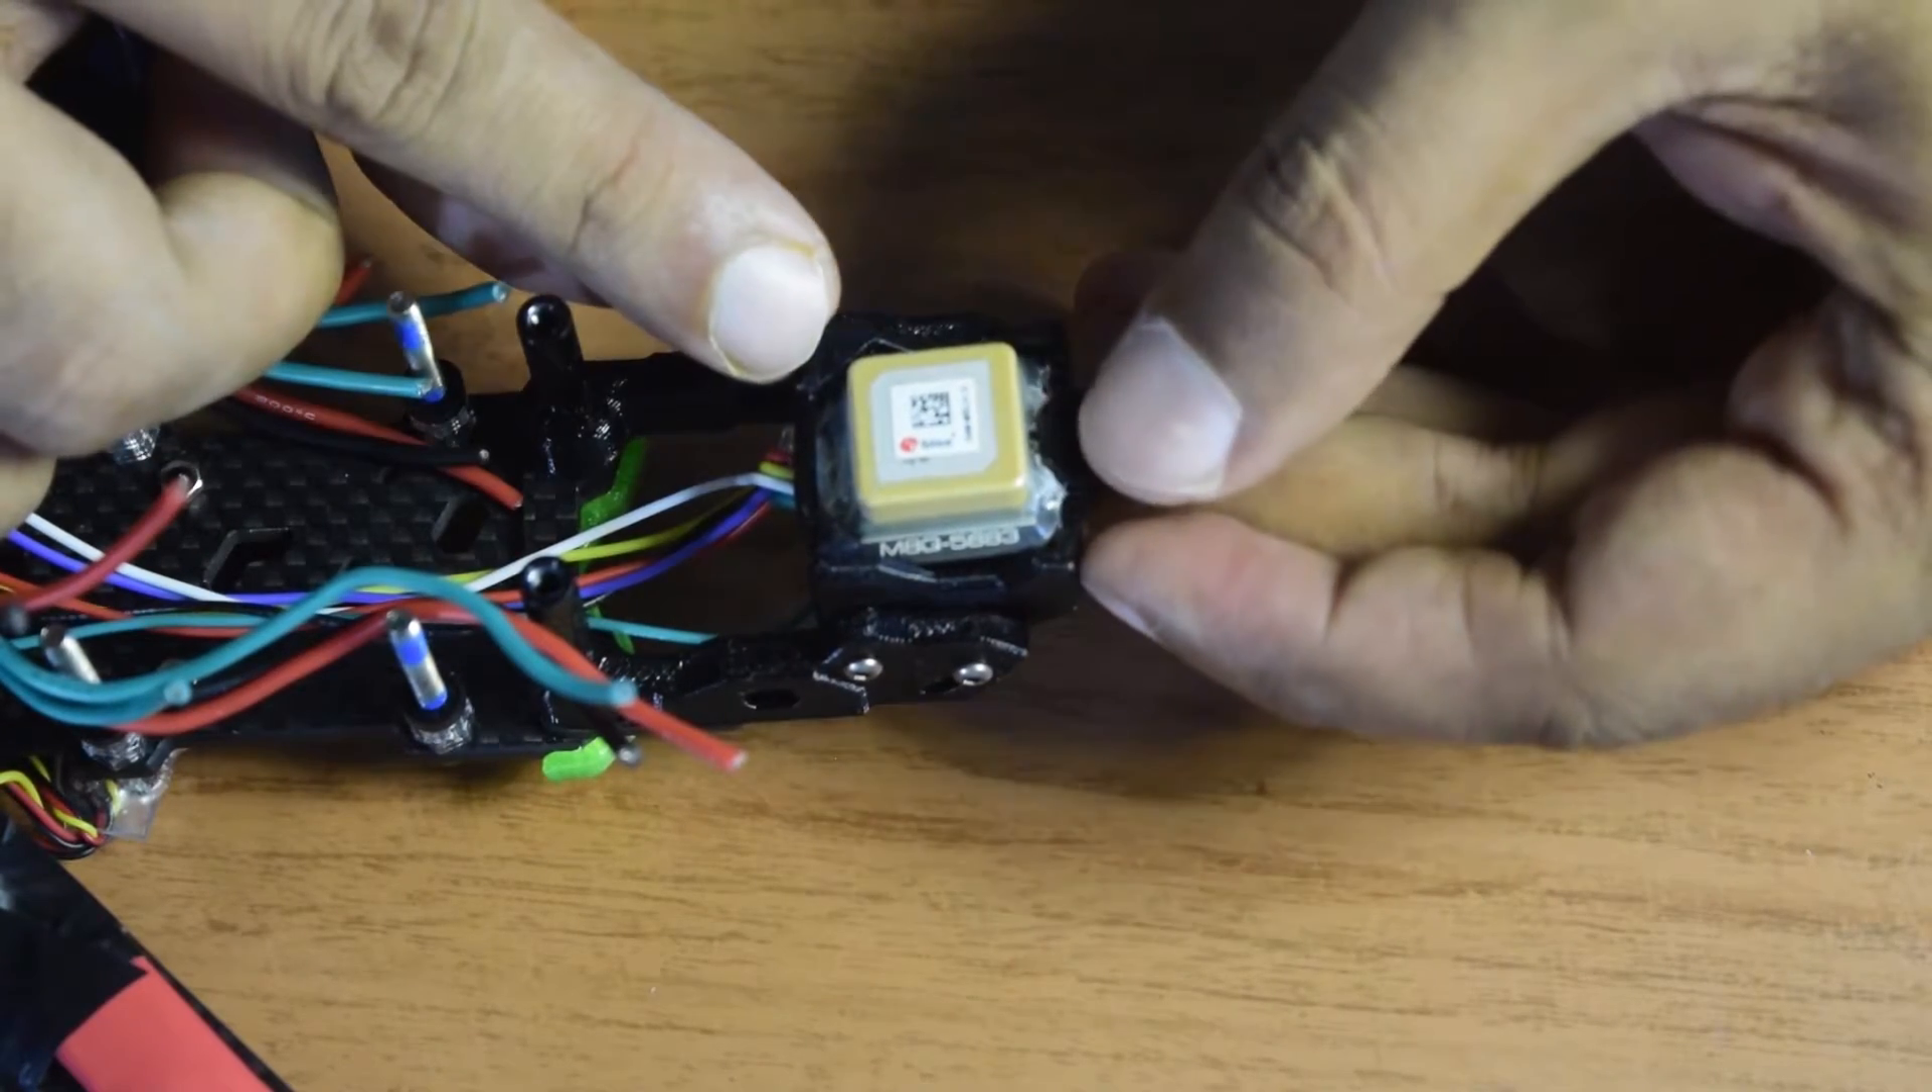So you can see guys I have properly inserted the GPS module onto the back side of this drone frame.